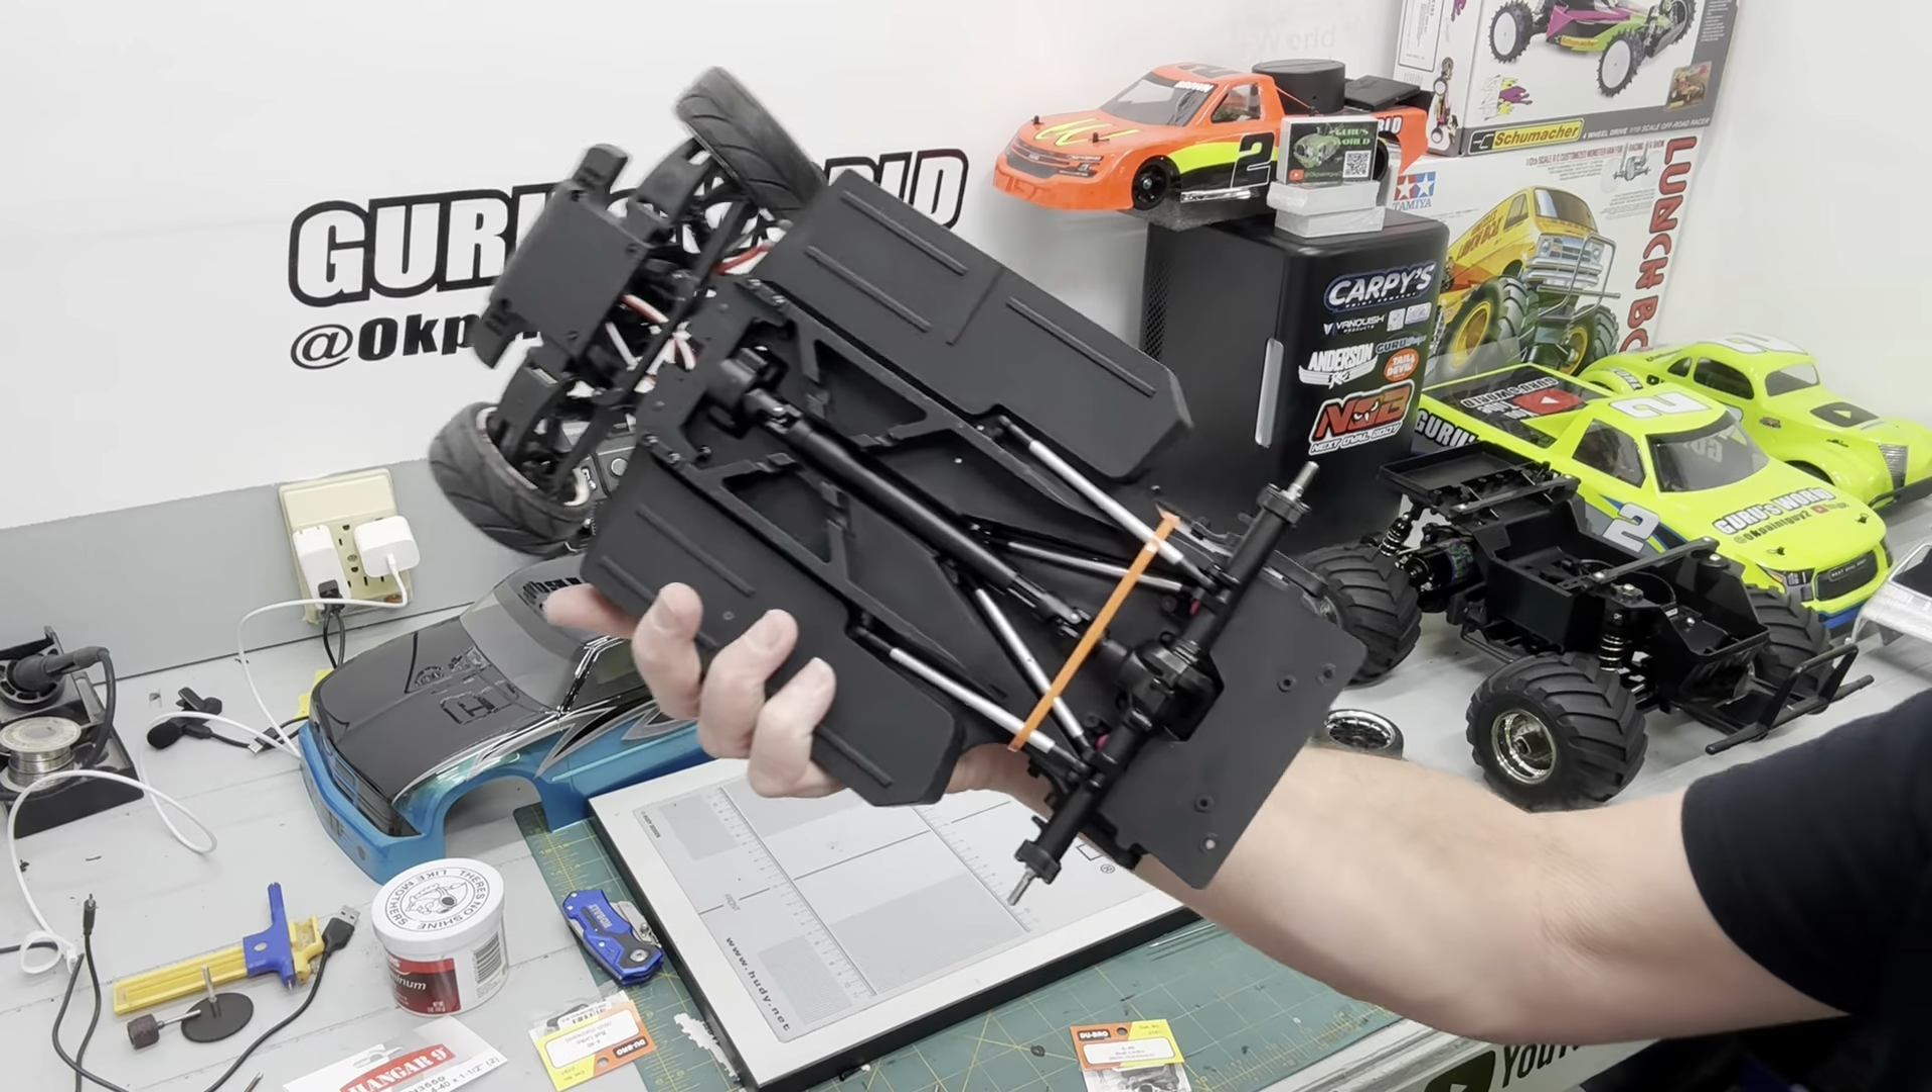All right we just strapped the rear end up with a zip tie.